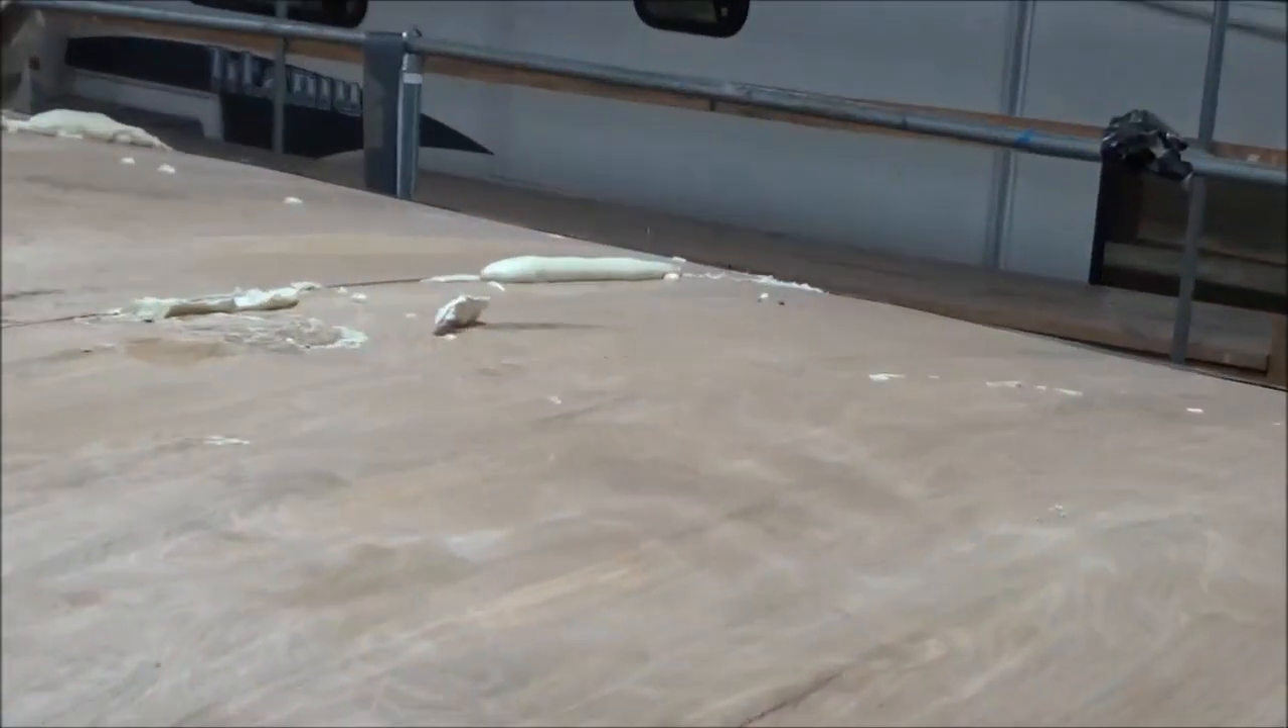We got the roof deck down.